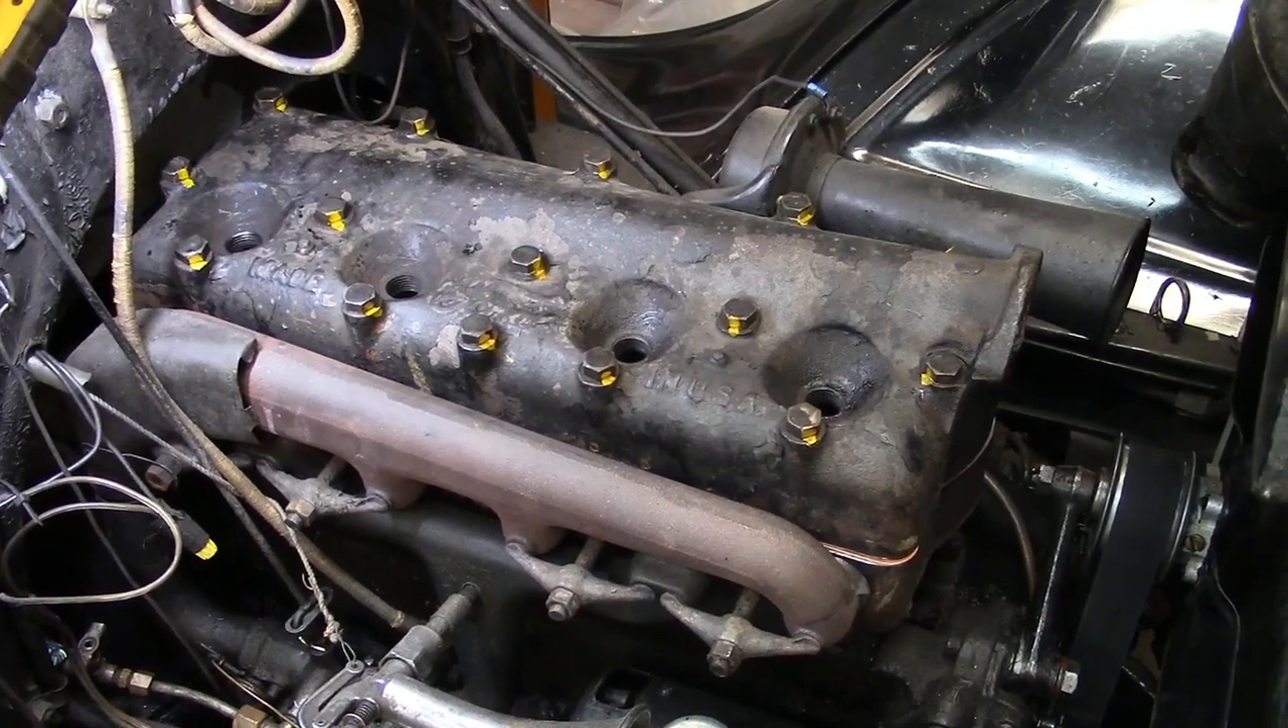The cylinder head is on they were torqued to 25 35 45 and then 50.